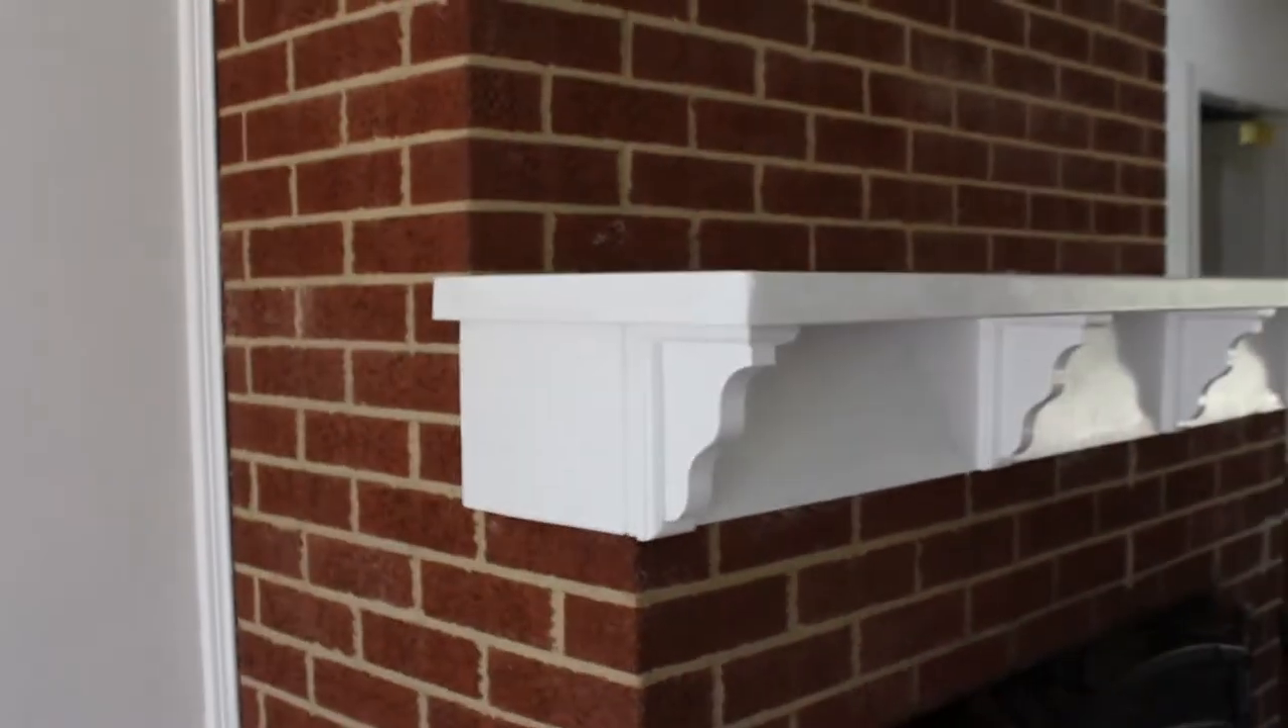So, we have finished the mantle and I think it looks gorgeous.